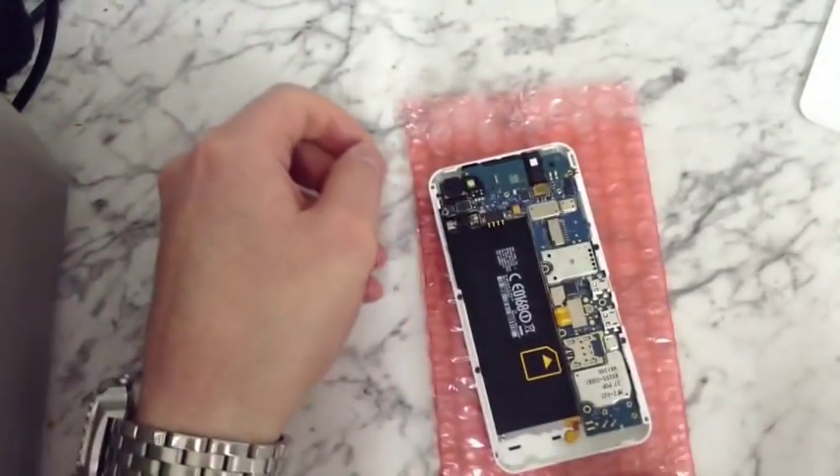As you can see we're now down to the actual circuit board itself.